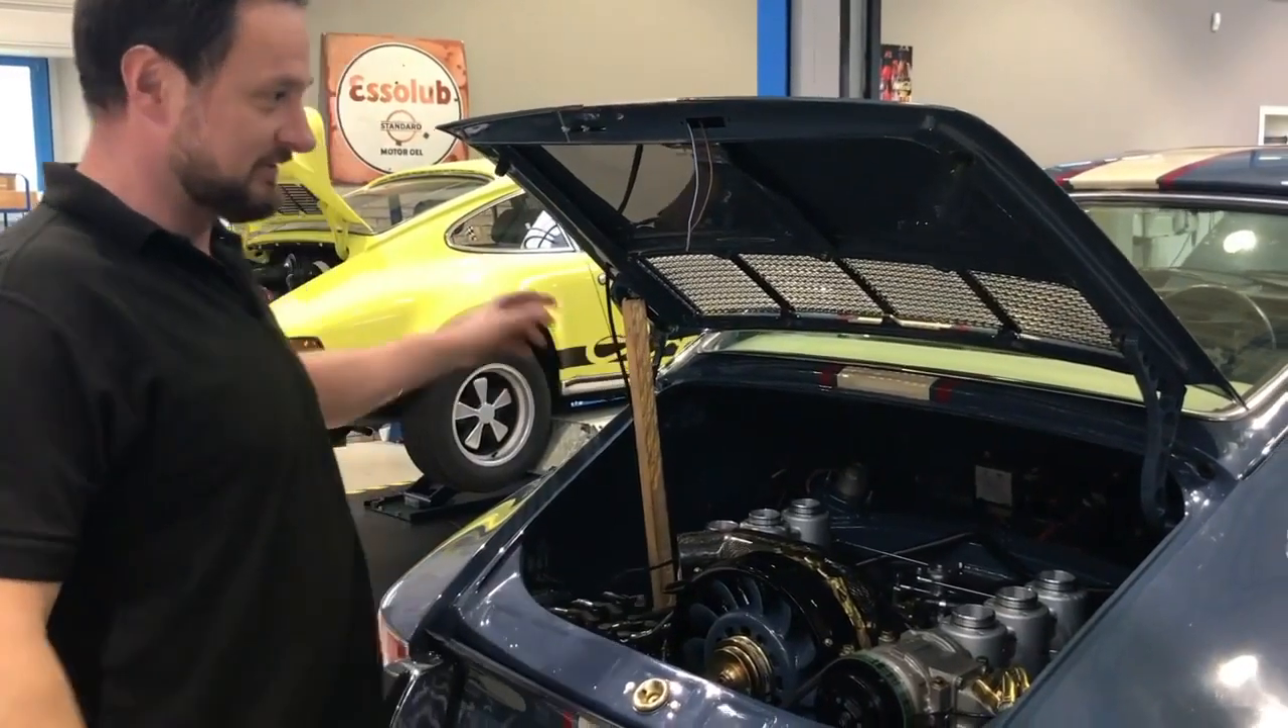Wir haben hier die Haubendämpfer noch nicht montiert.